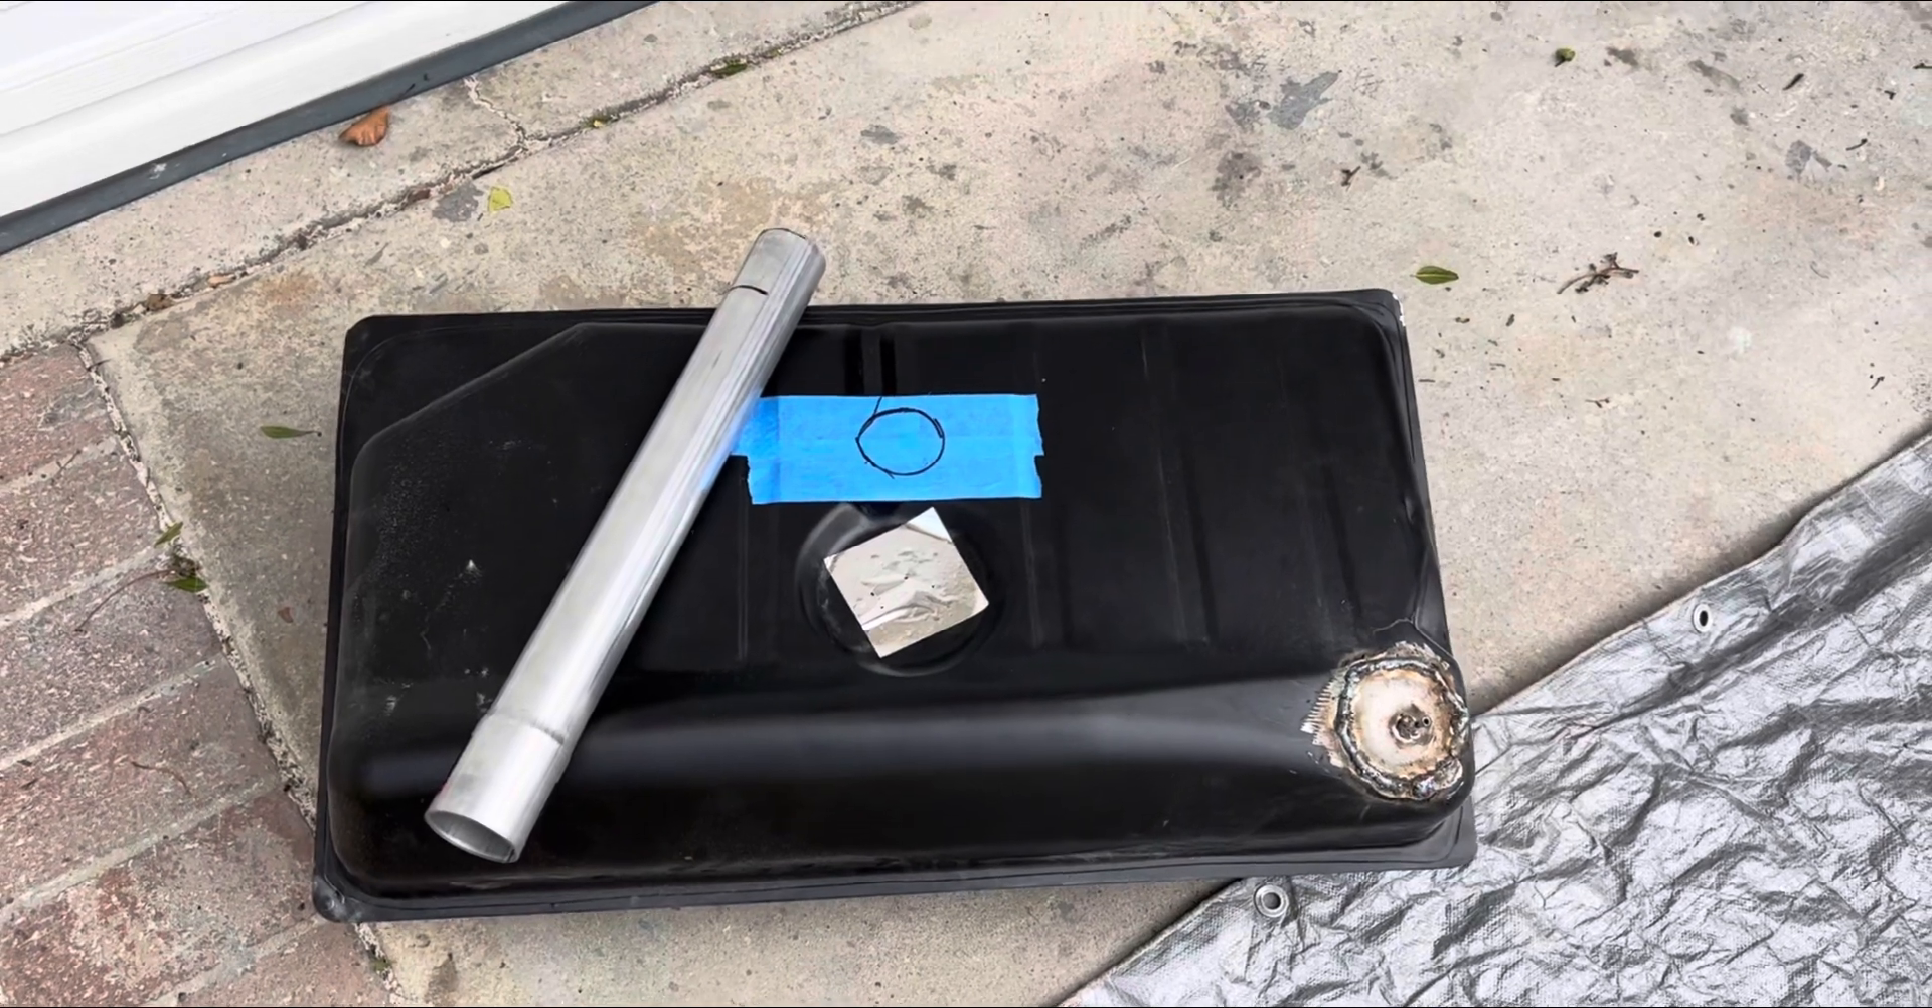The fuel tank is out of the lime green Meyers Manx and we're getting ready to do a little surgery on it.